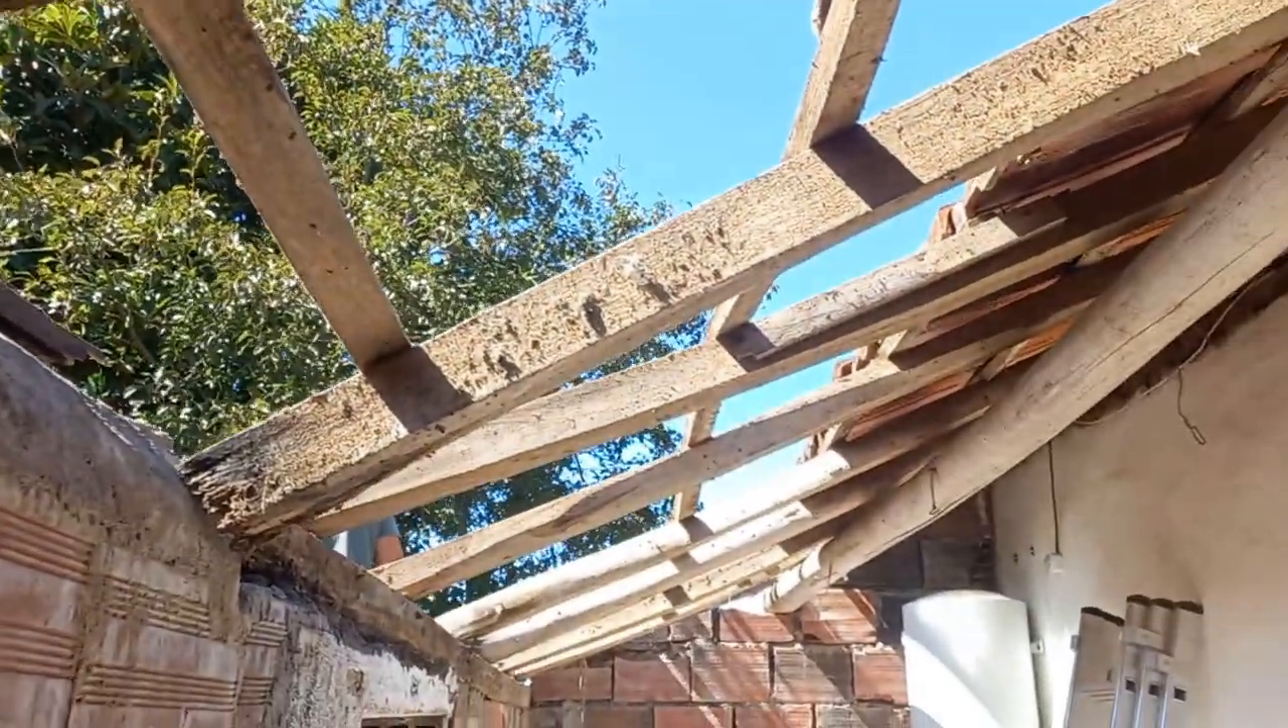So we finally started removing the tiles from the roof.